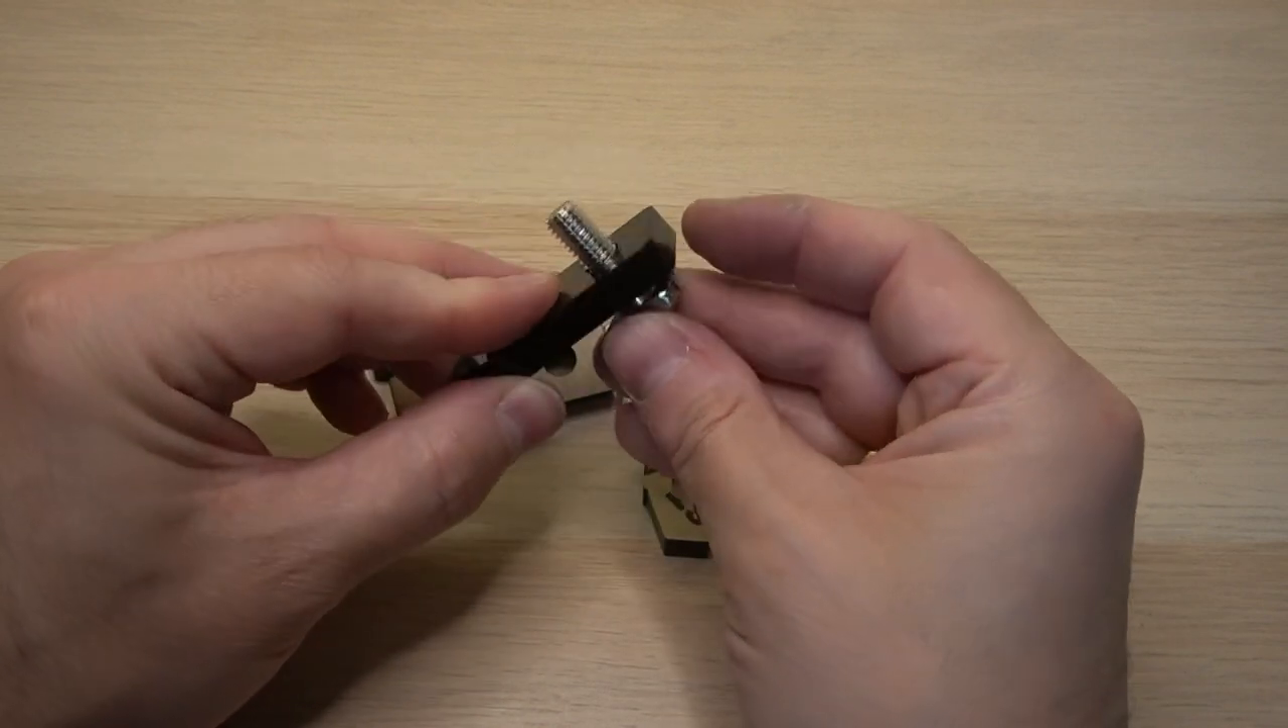There are still these acrylic table clamps that need to be assembled.